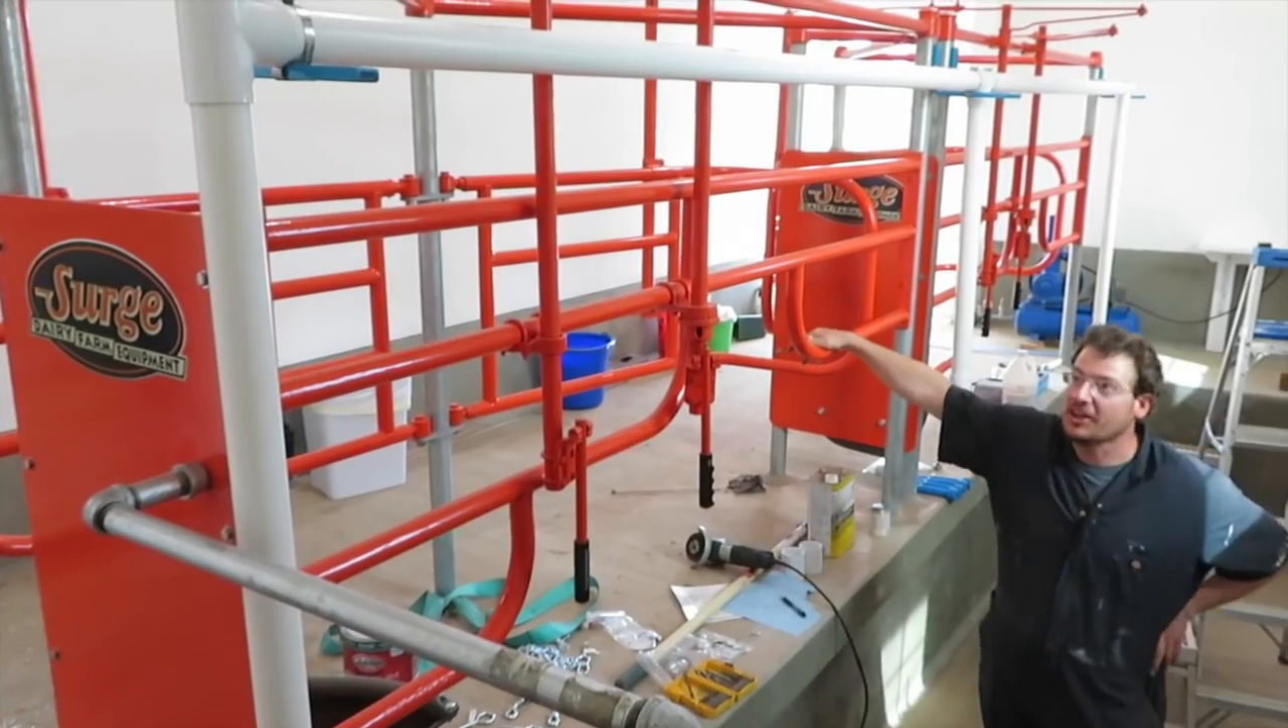So the stalls are done so we got them installed and painted.